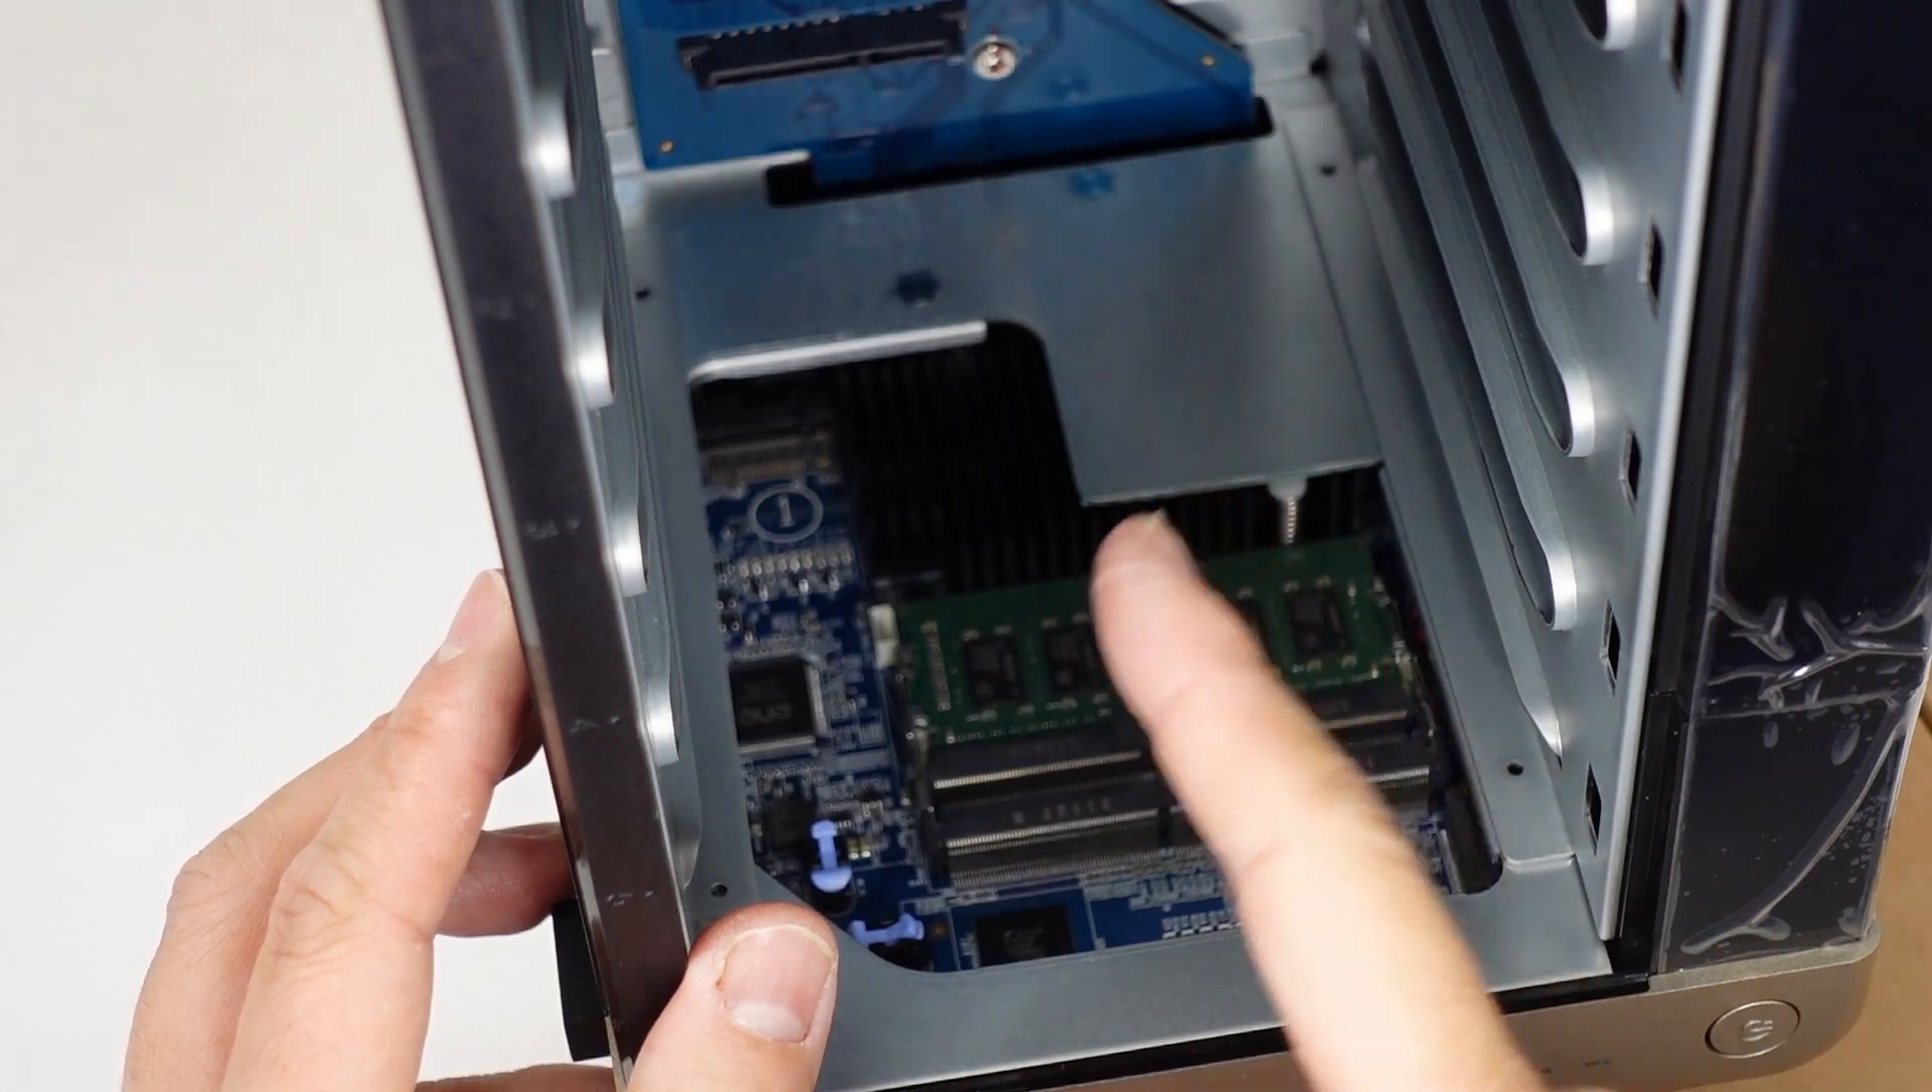And this is the 4GB module. This has a RAM stick already installed.